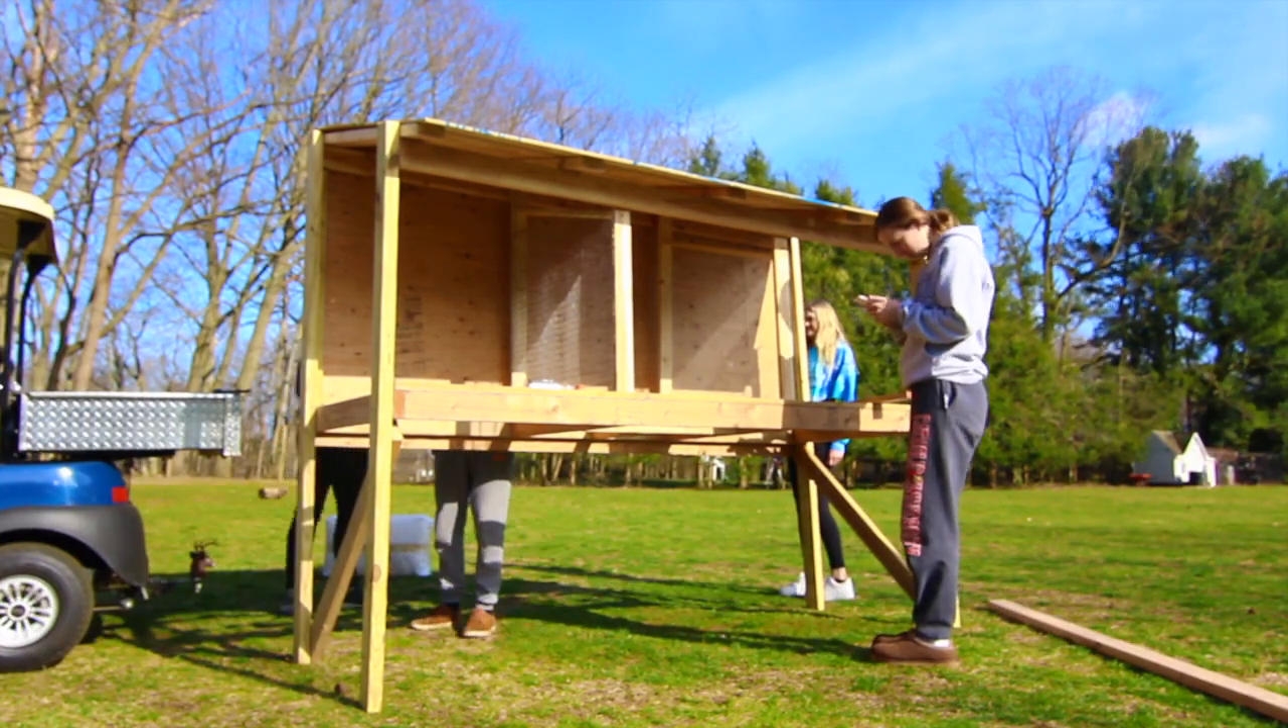Here we're a day later, the roof is on, the back is up, and the troops are out all helping, pitching in.